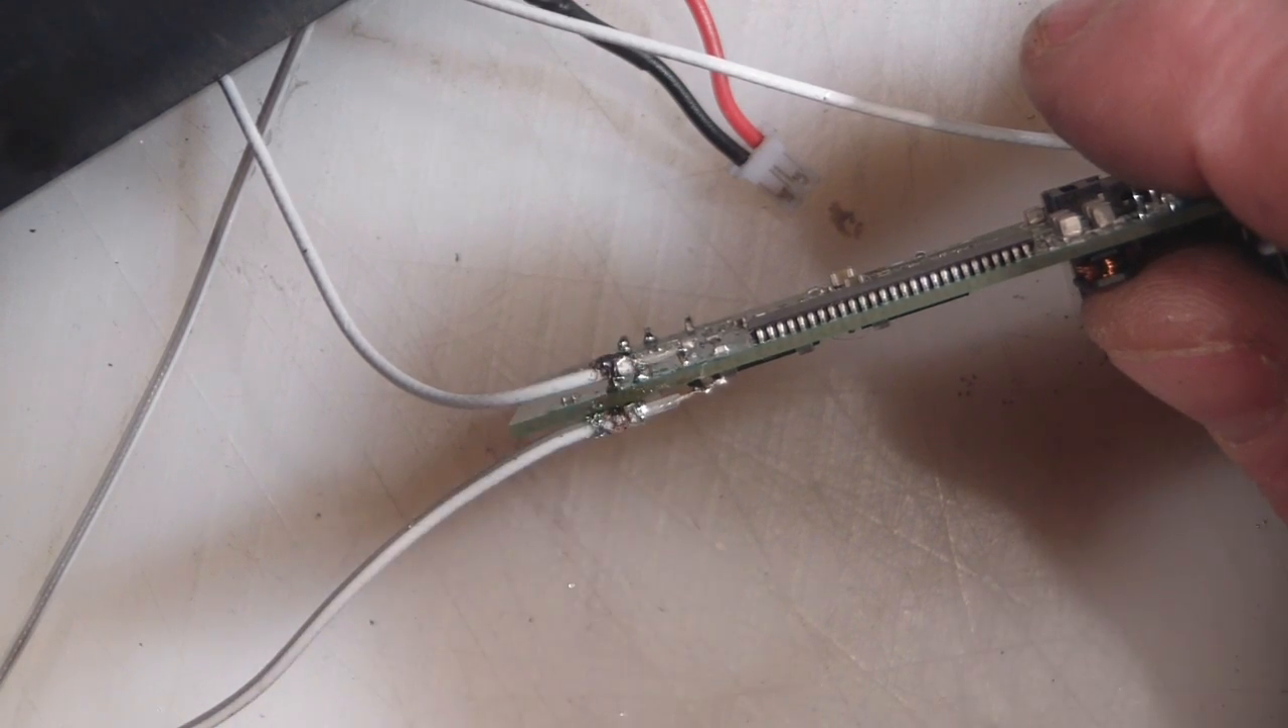So you should be able to see there that's the two antennas for the 5GHz all soldered in place.